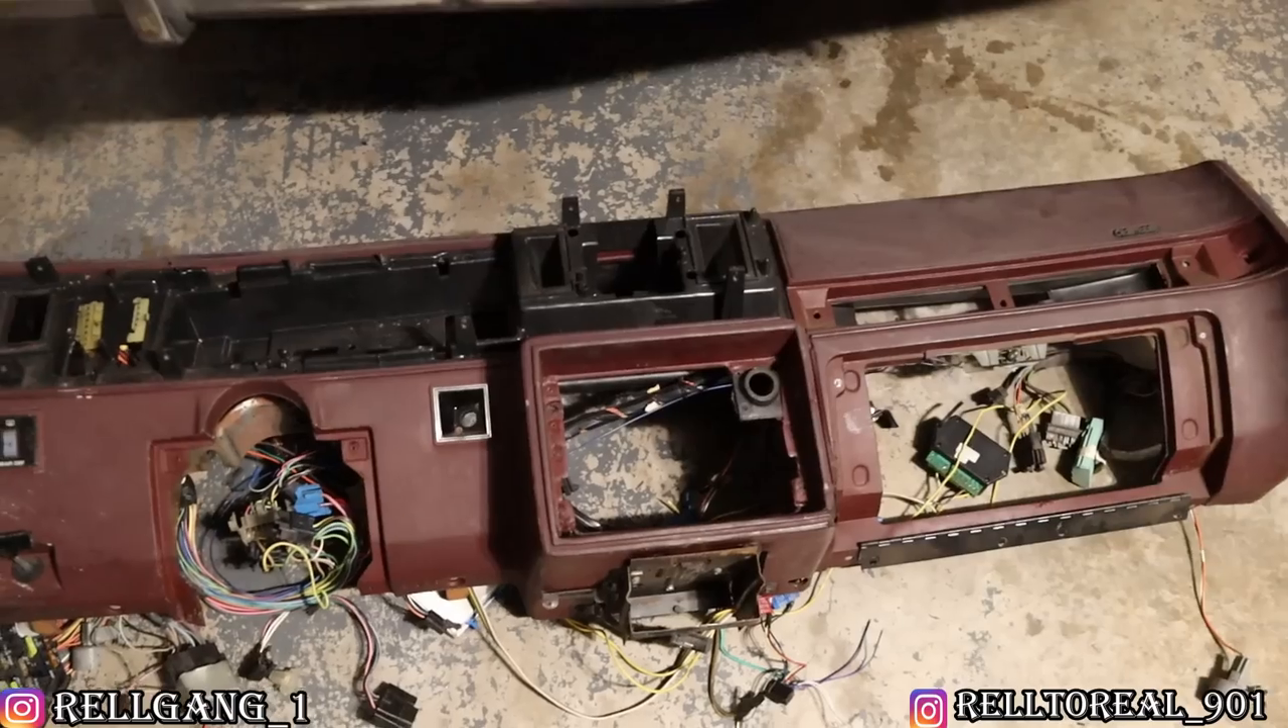Got the dash out. It's right there.